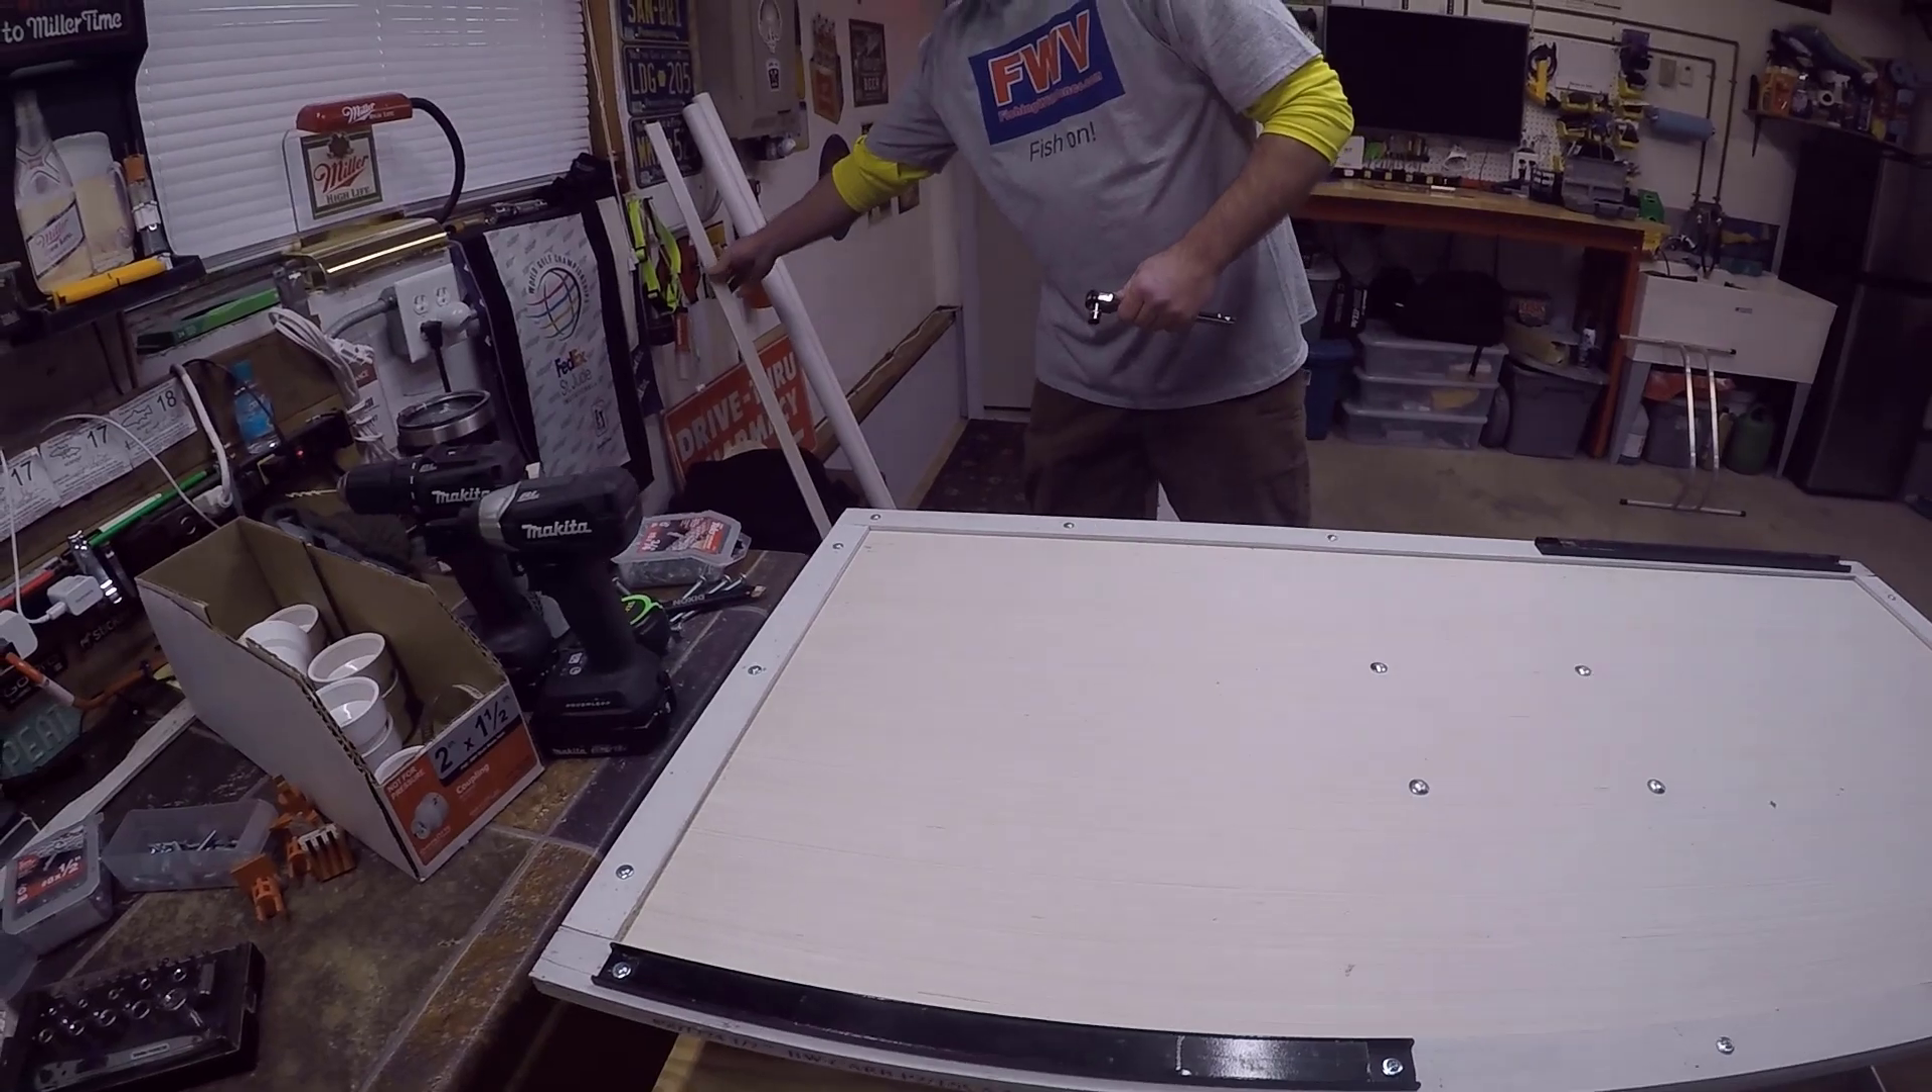Back to the table build for the Pelican Bass Raider 10E. So, as you see, we have our border on, which I'm not really sure what you call this.